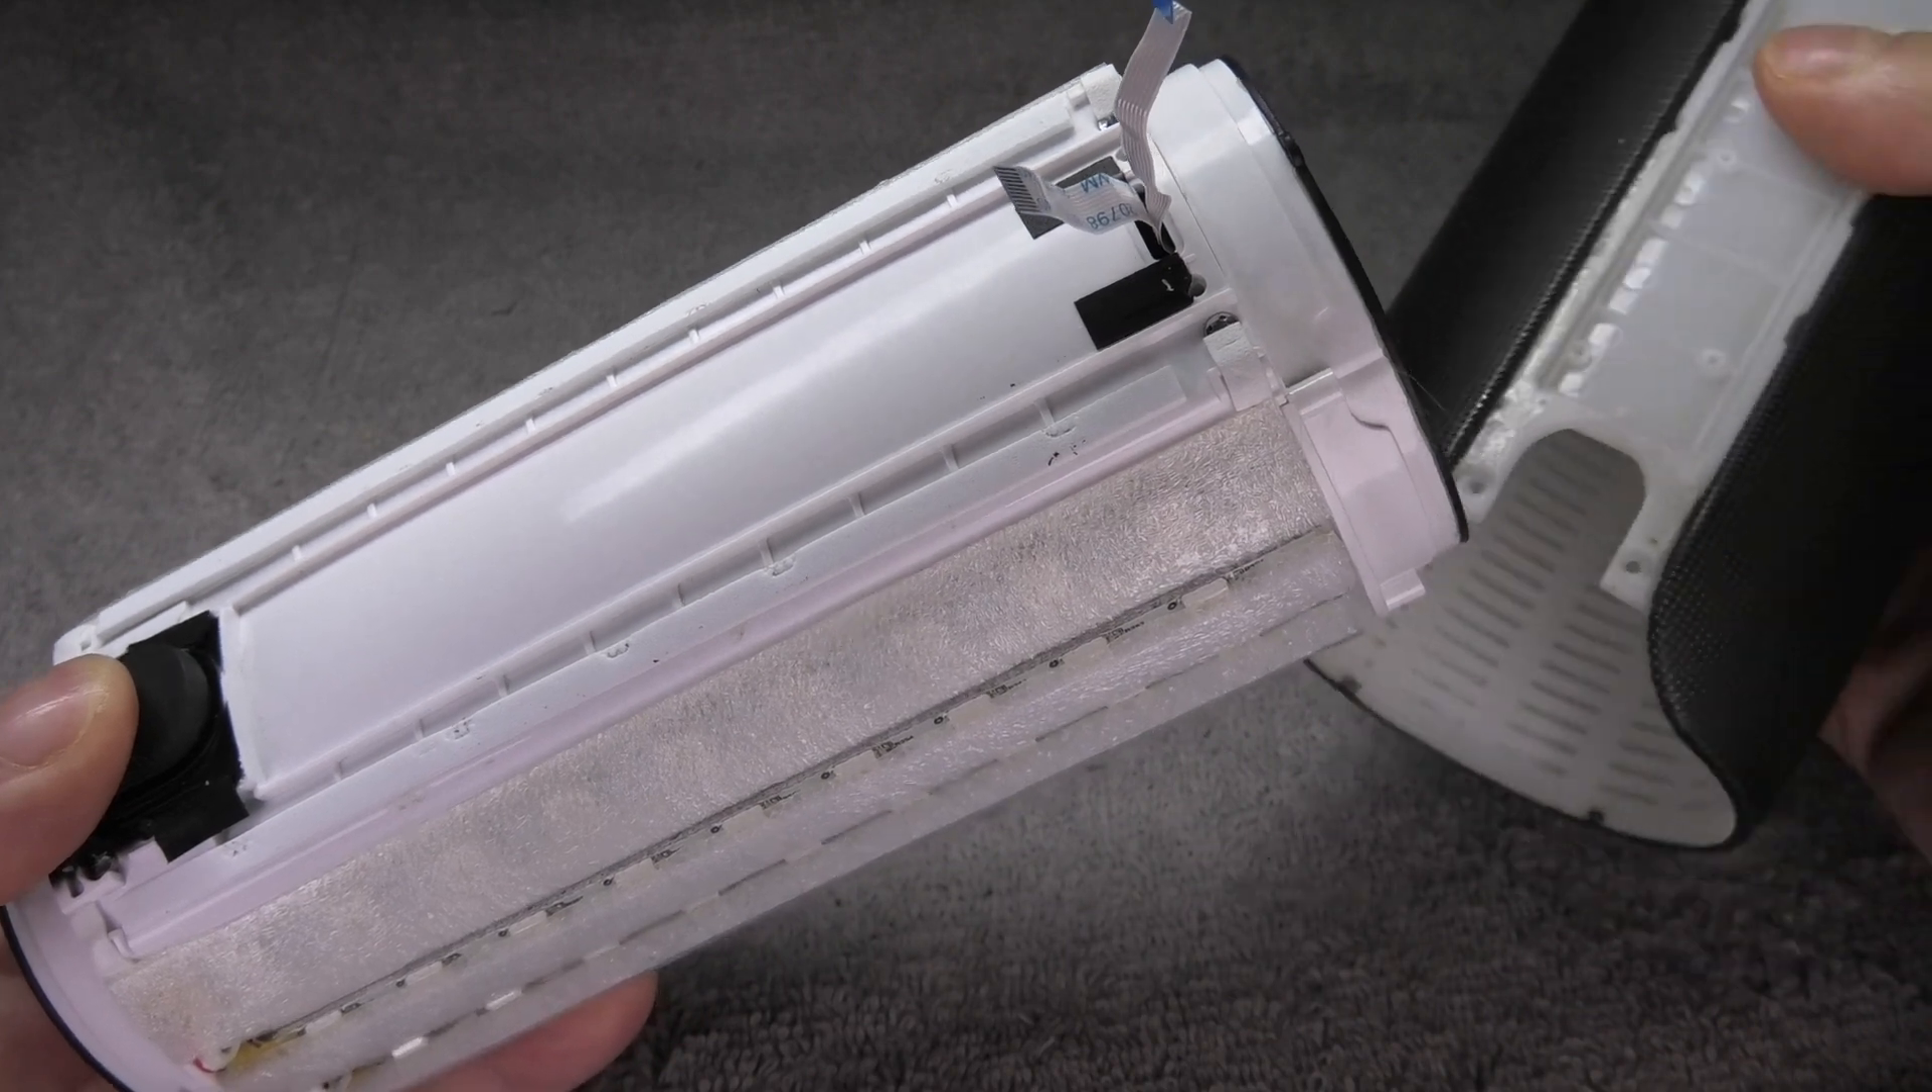And then we have here now the core and we can put the shell to the side.